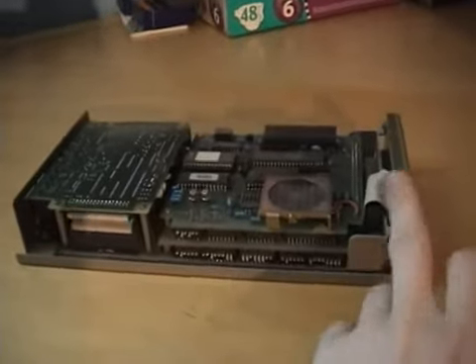Now that I got the cover off, let's take a closer look.